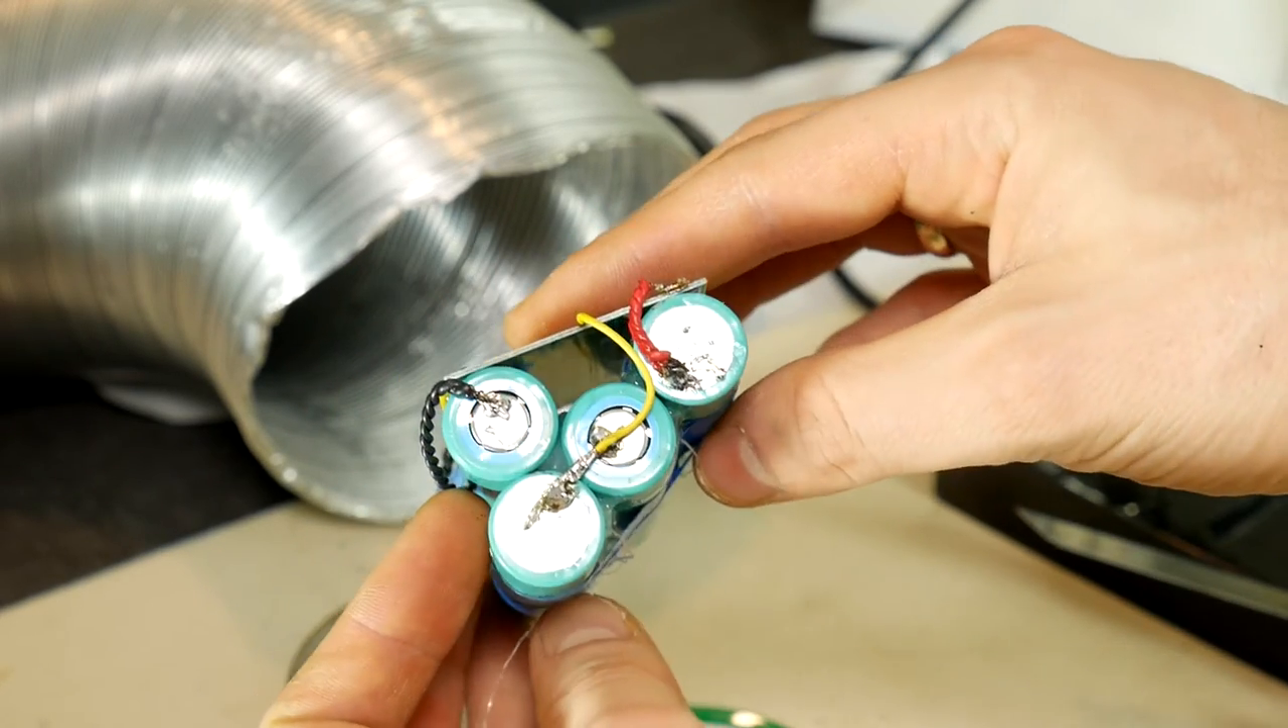Here is our battery pack with BMS control cables added.